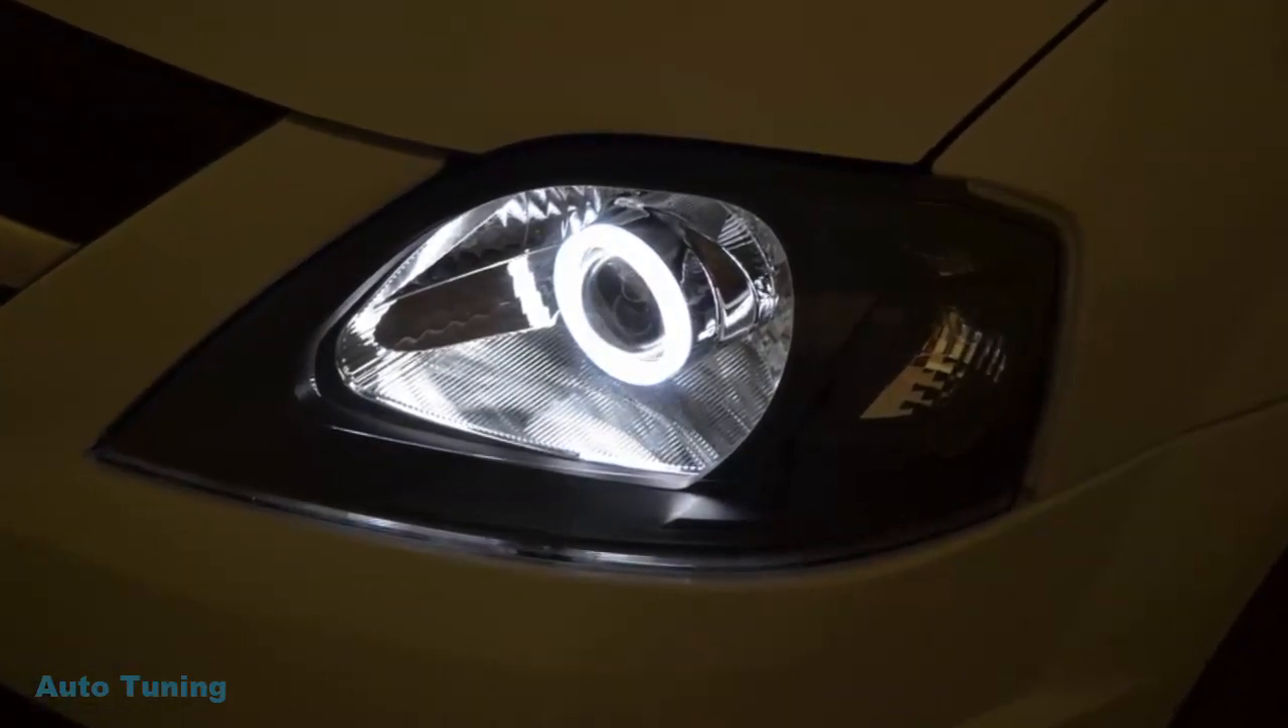Линзы поставил без каких Либо проблем, зафиксировал, все протер и собрал фары обратно.